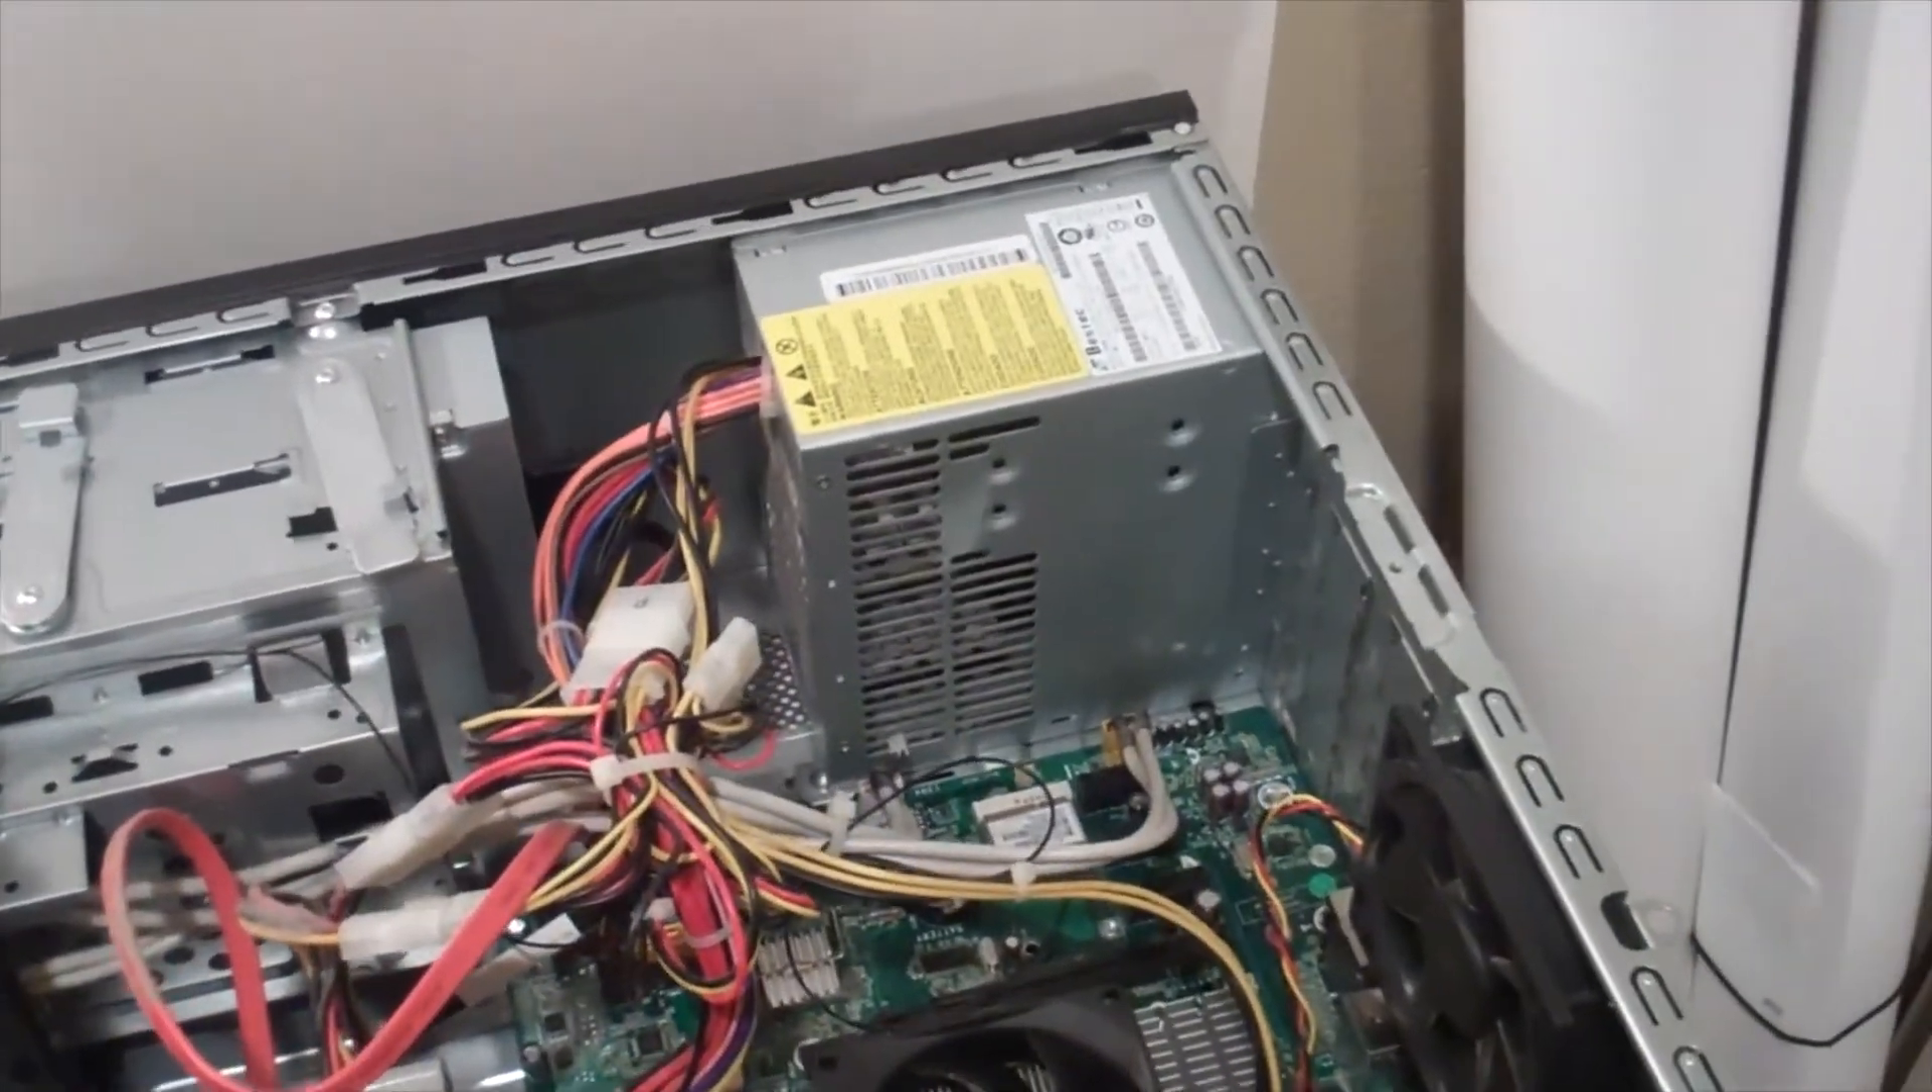All right everybody got the cover off and as you can see it's actually pretty clean in here.